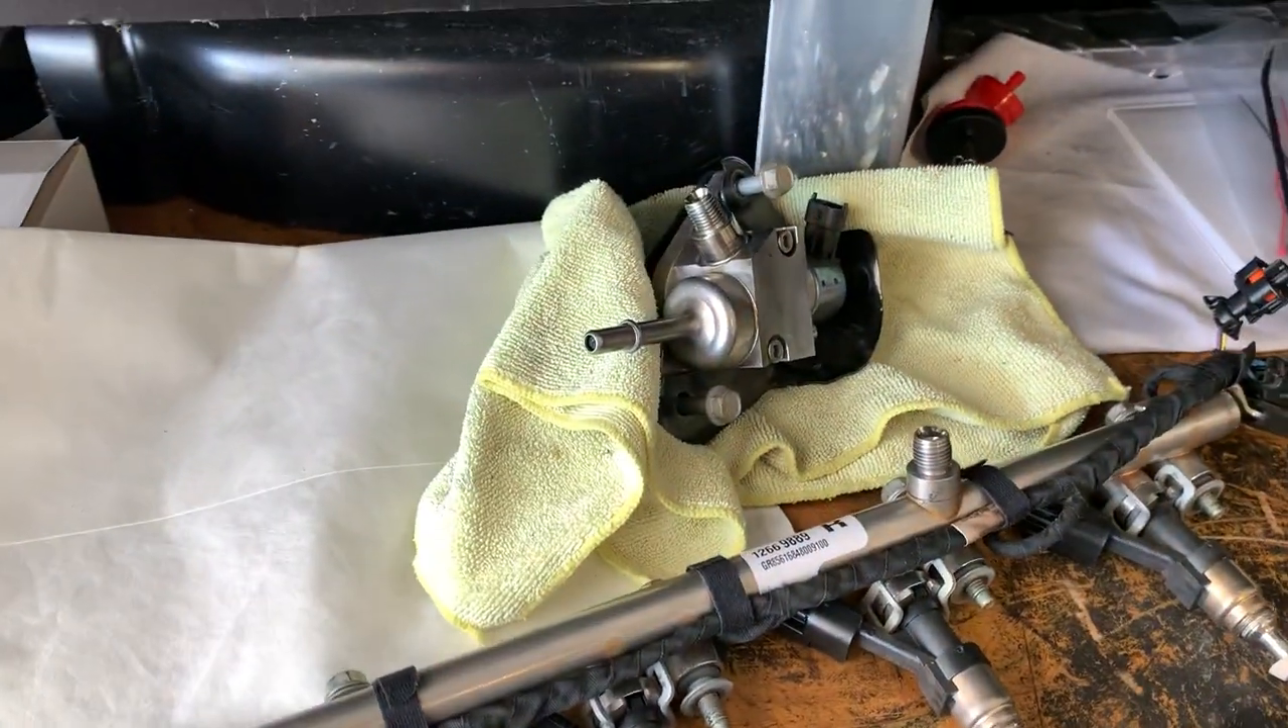That one there is the fuel pump removed.